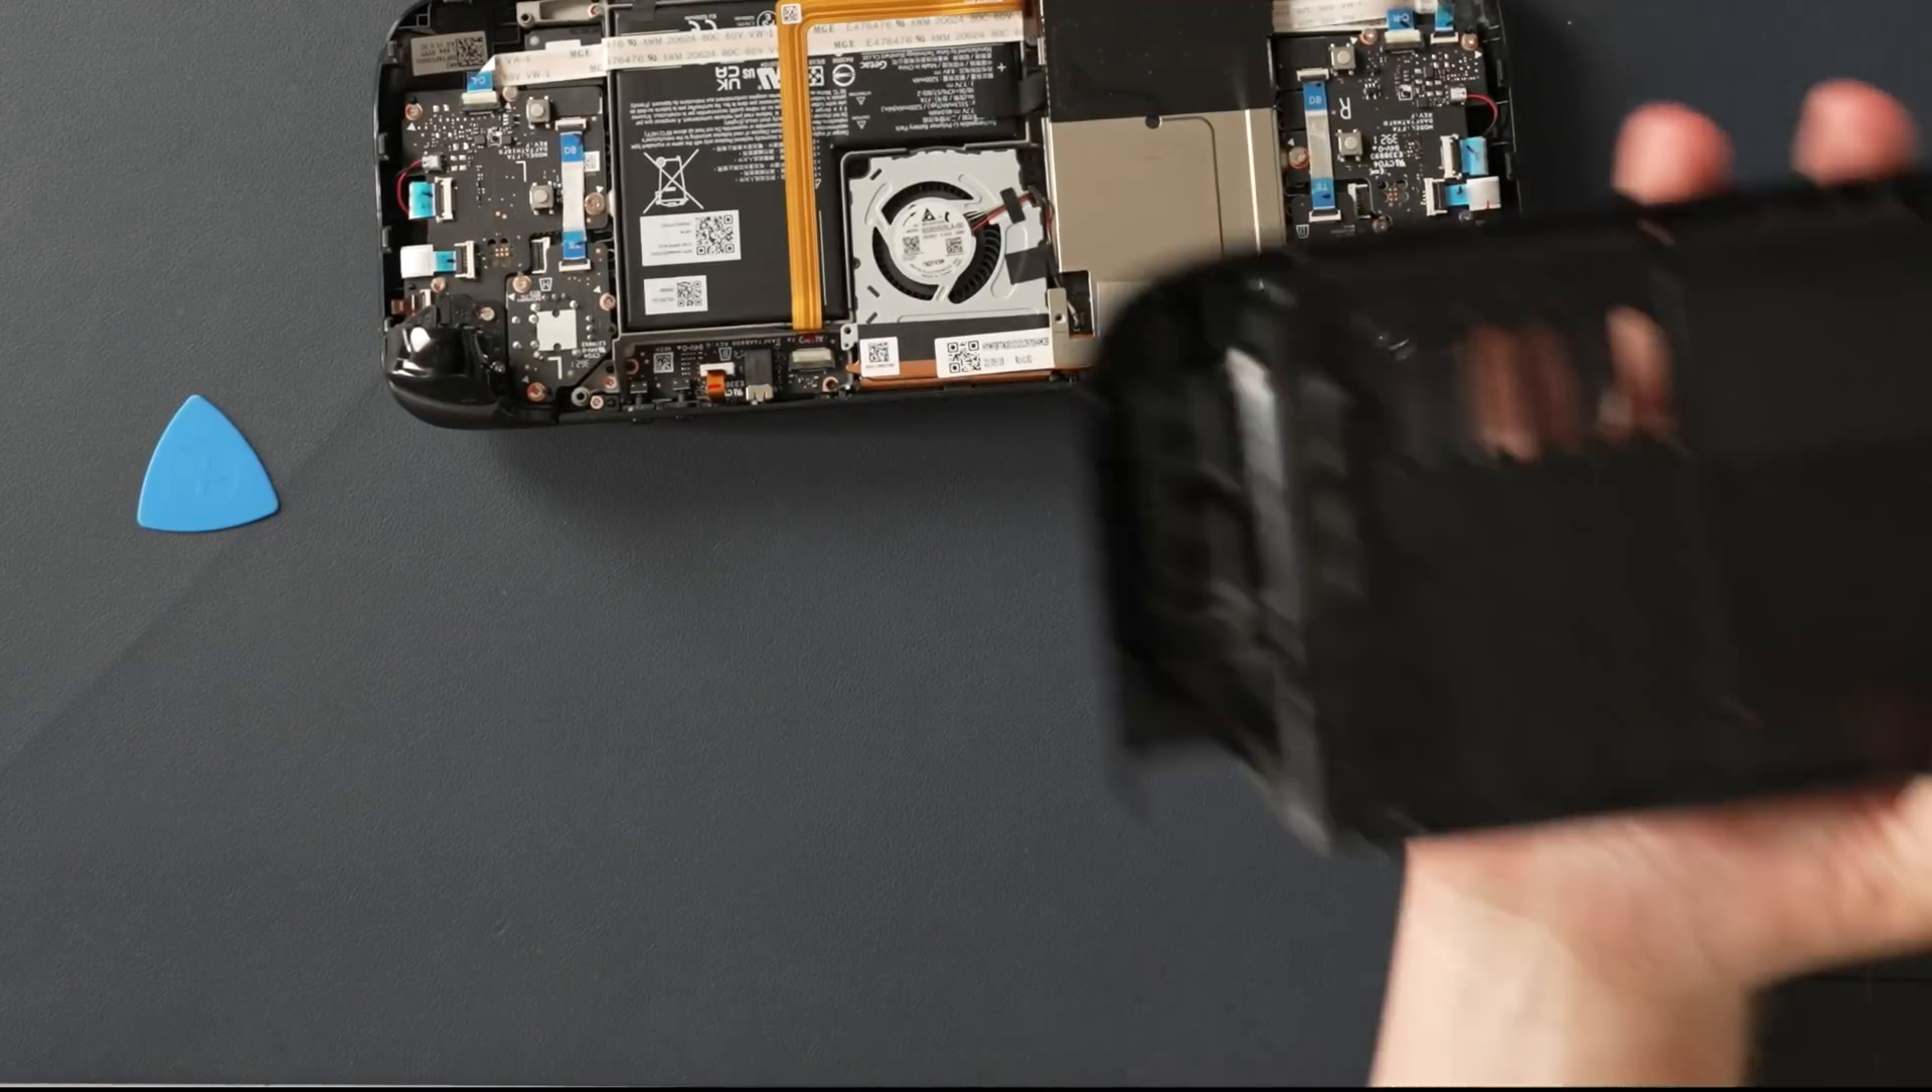Your Steam Deck's back is off.